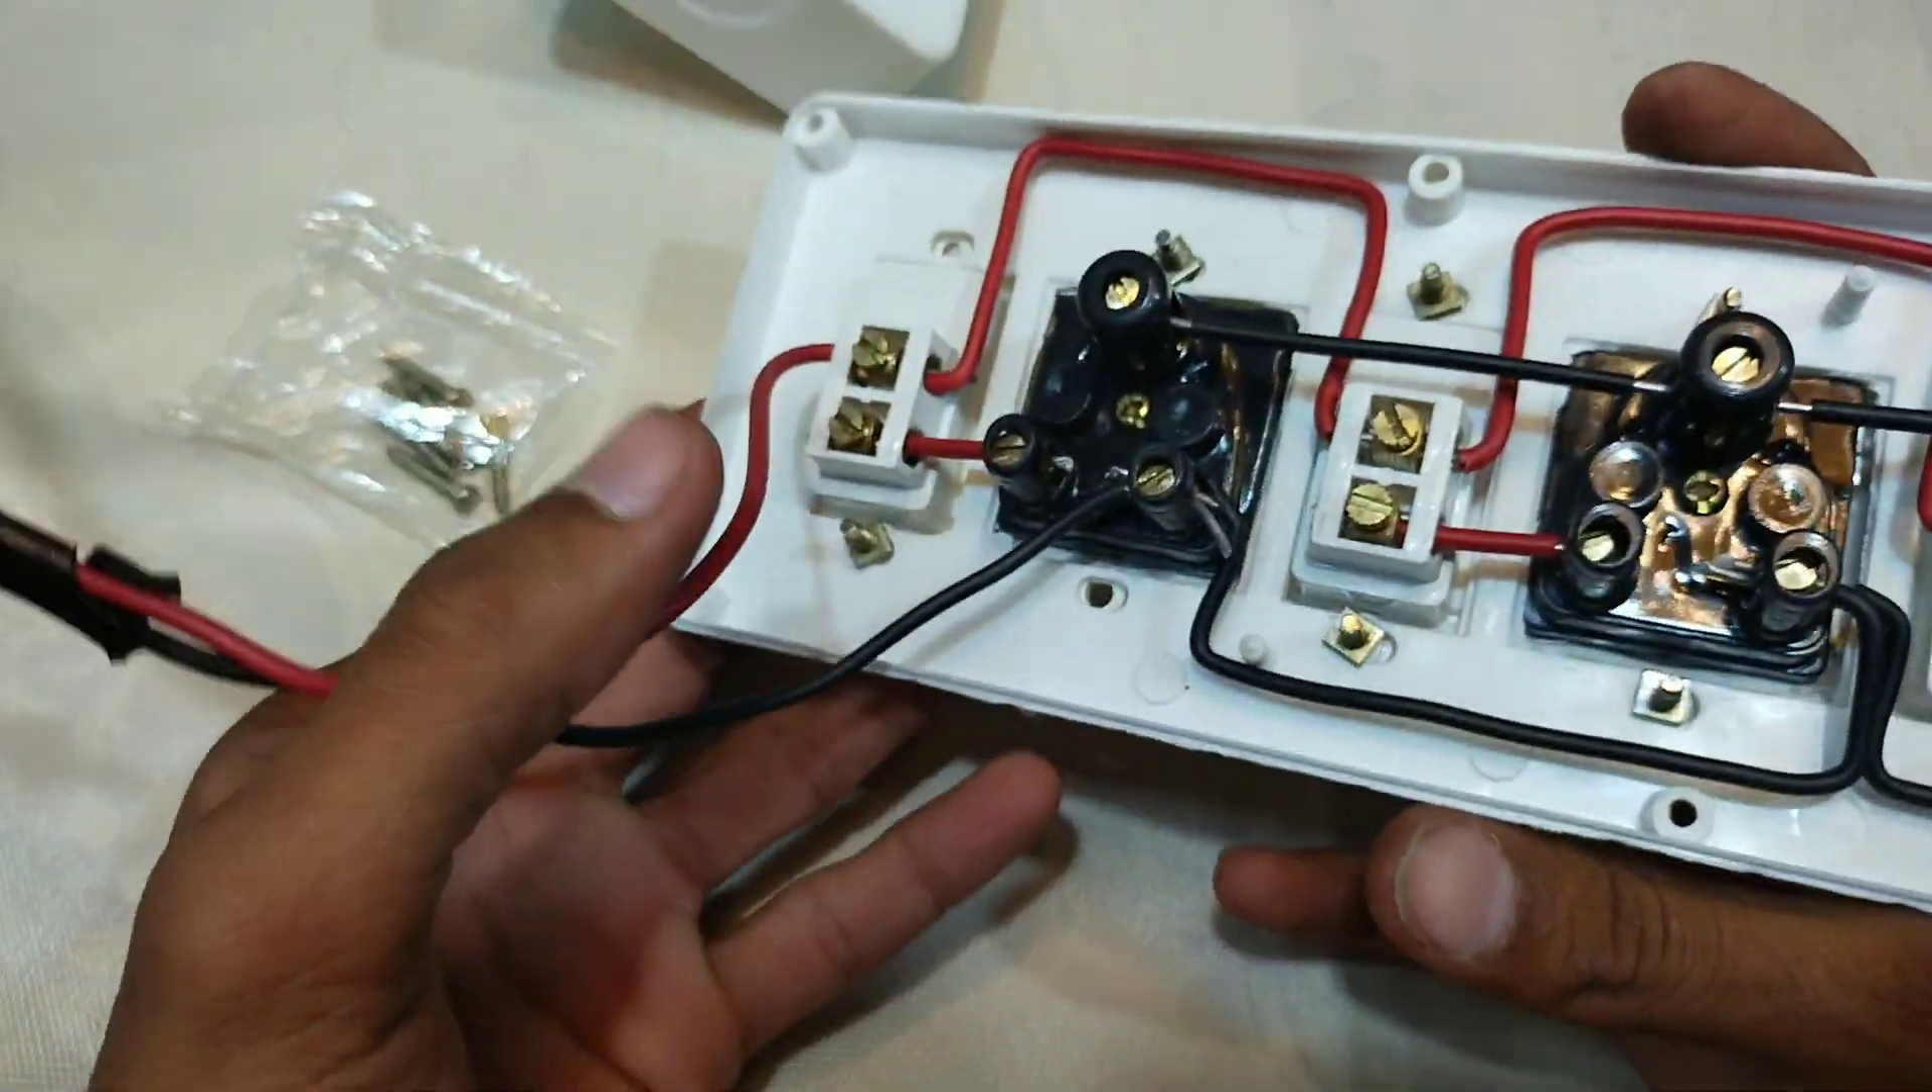देखिए यह हमारा वायरिंग किया हुआ है।